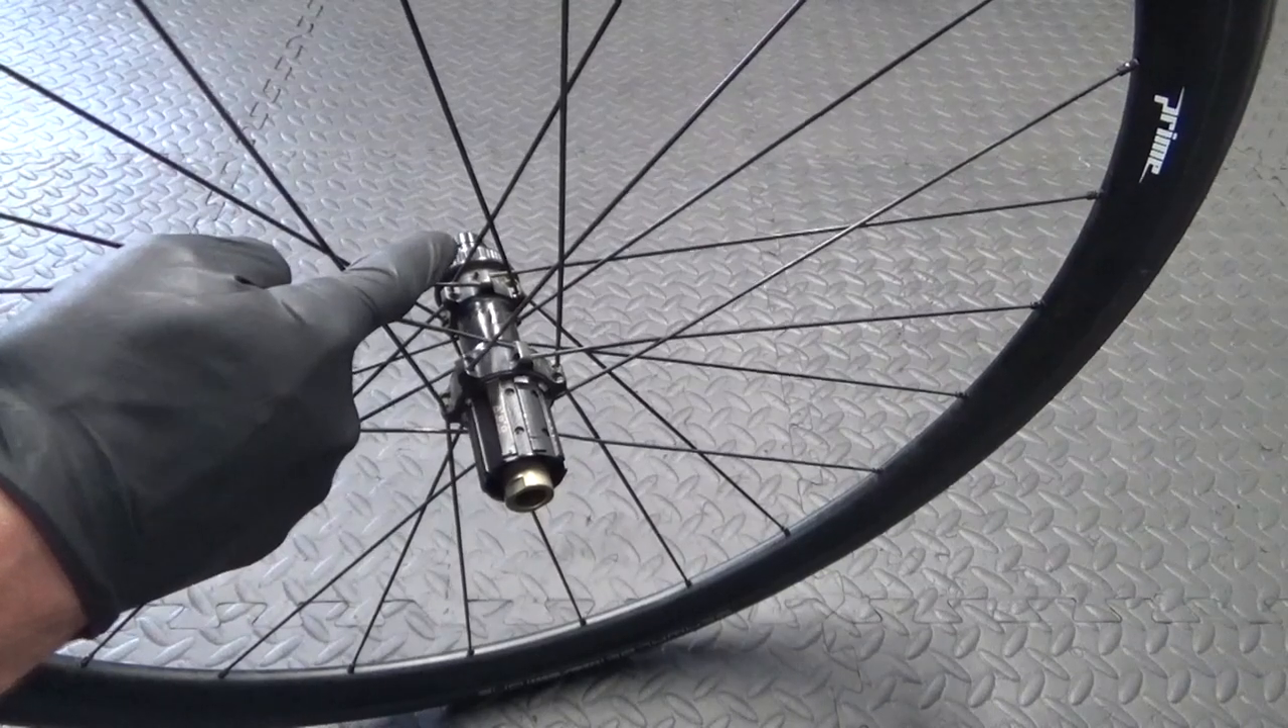Obviously like you see here I've got the cassette removed already and the disc rotor removed.